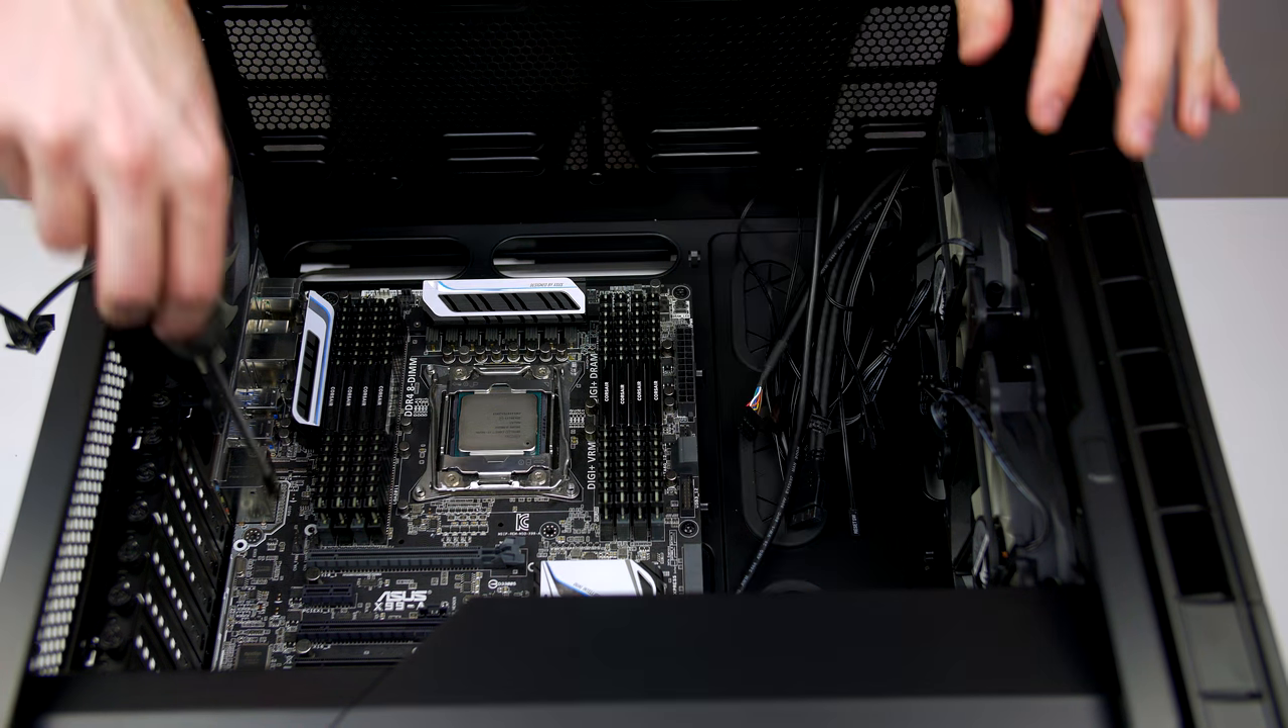So now that the motherboard is in the case we can go ahead and screw it down.